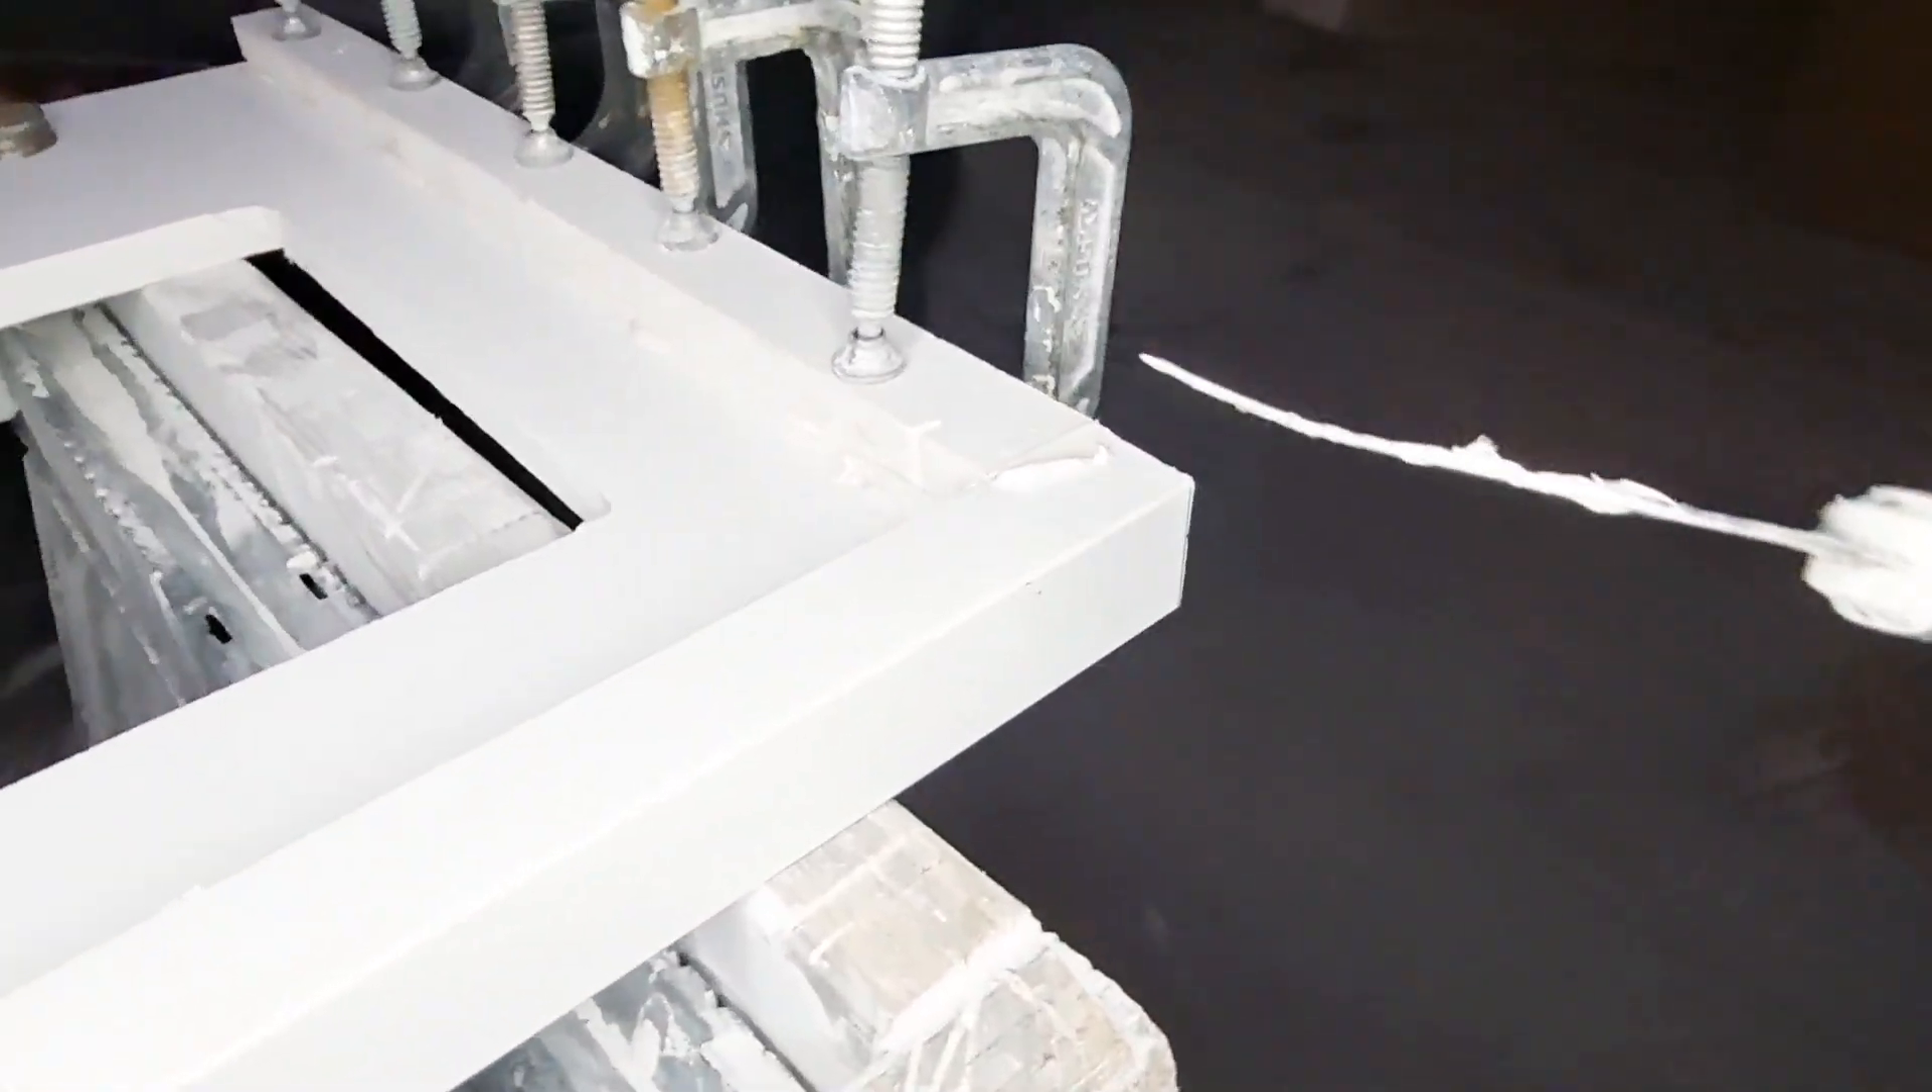Así es como se ve ya con las prensas puestas.